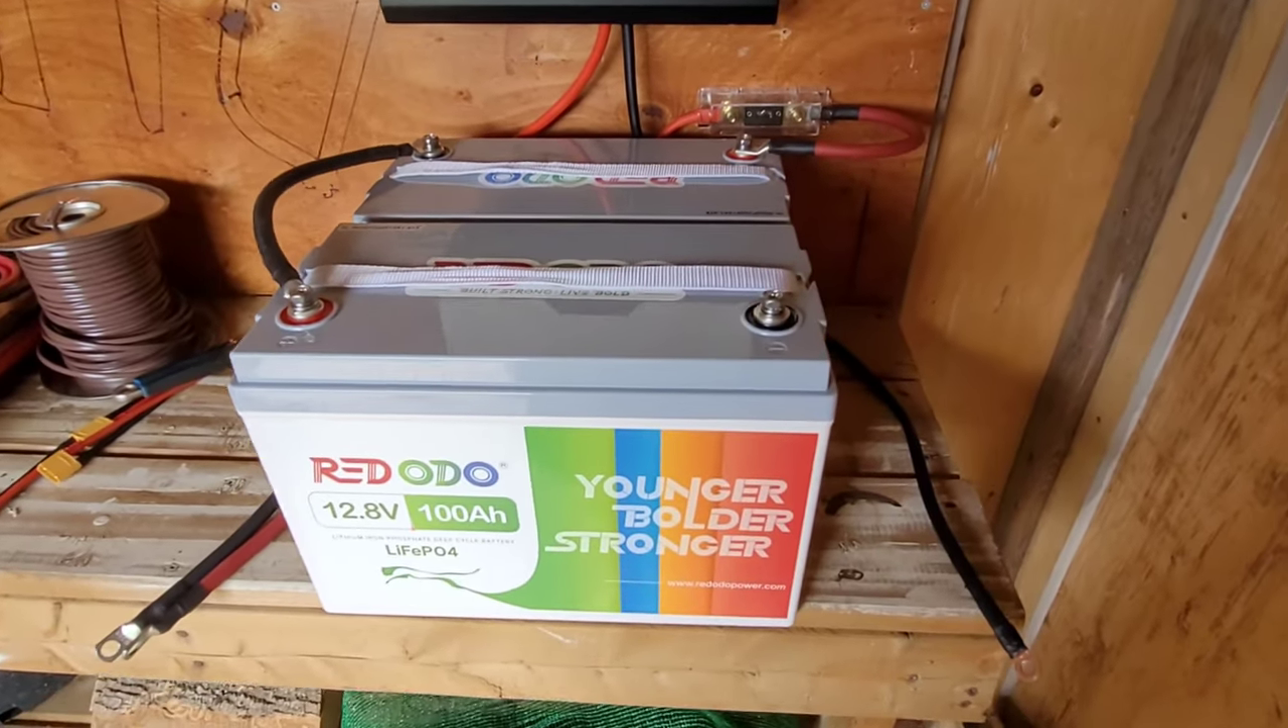Okay I've got the batteries almost all connected. We are fused up here.